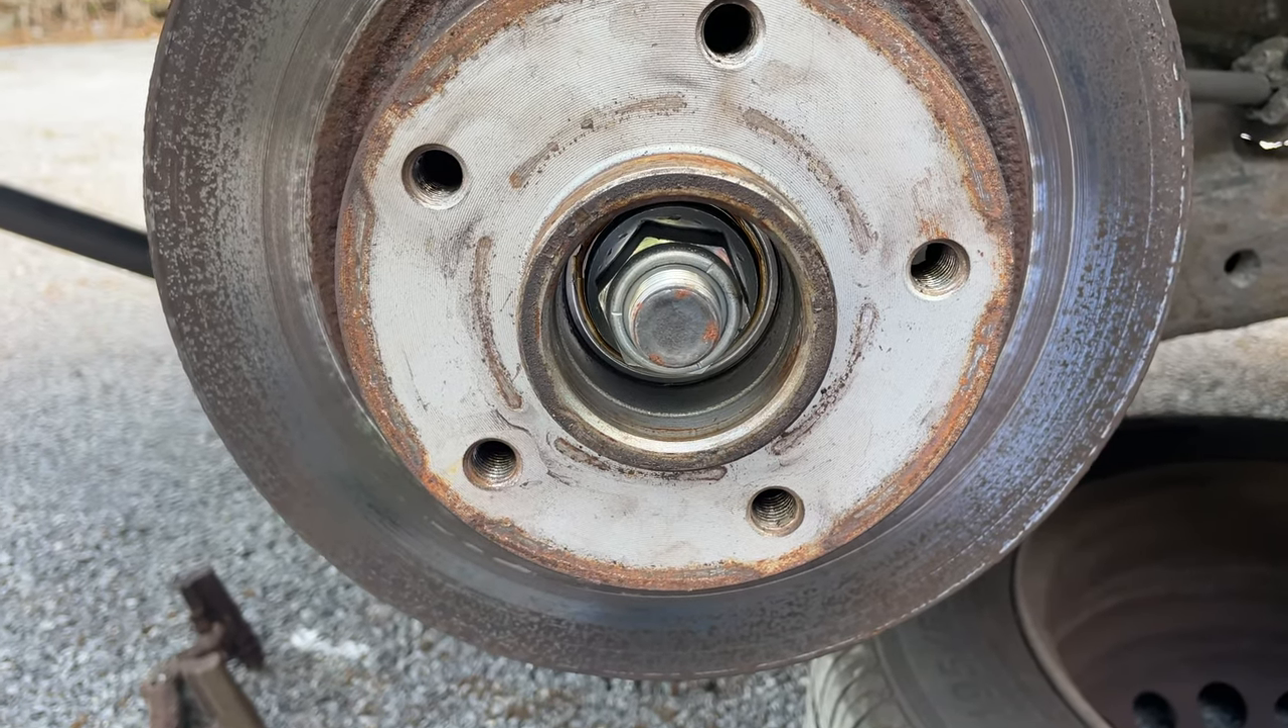Now that we have the dust cap off we need to we need to get this nut off.